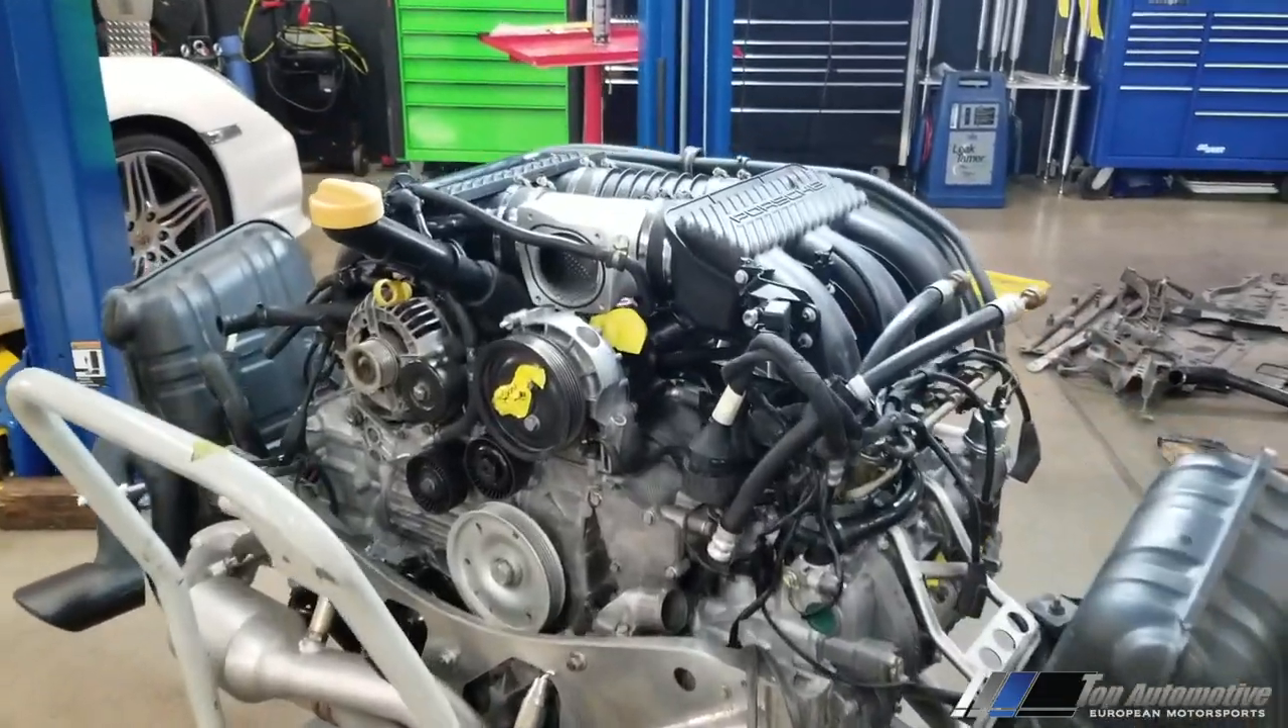And here's our engine fully assembled here's everything that we put together and this is what it looks like after everything's done.